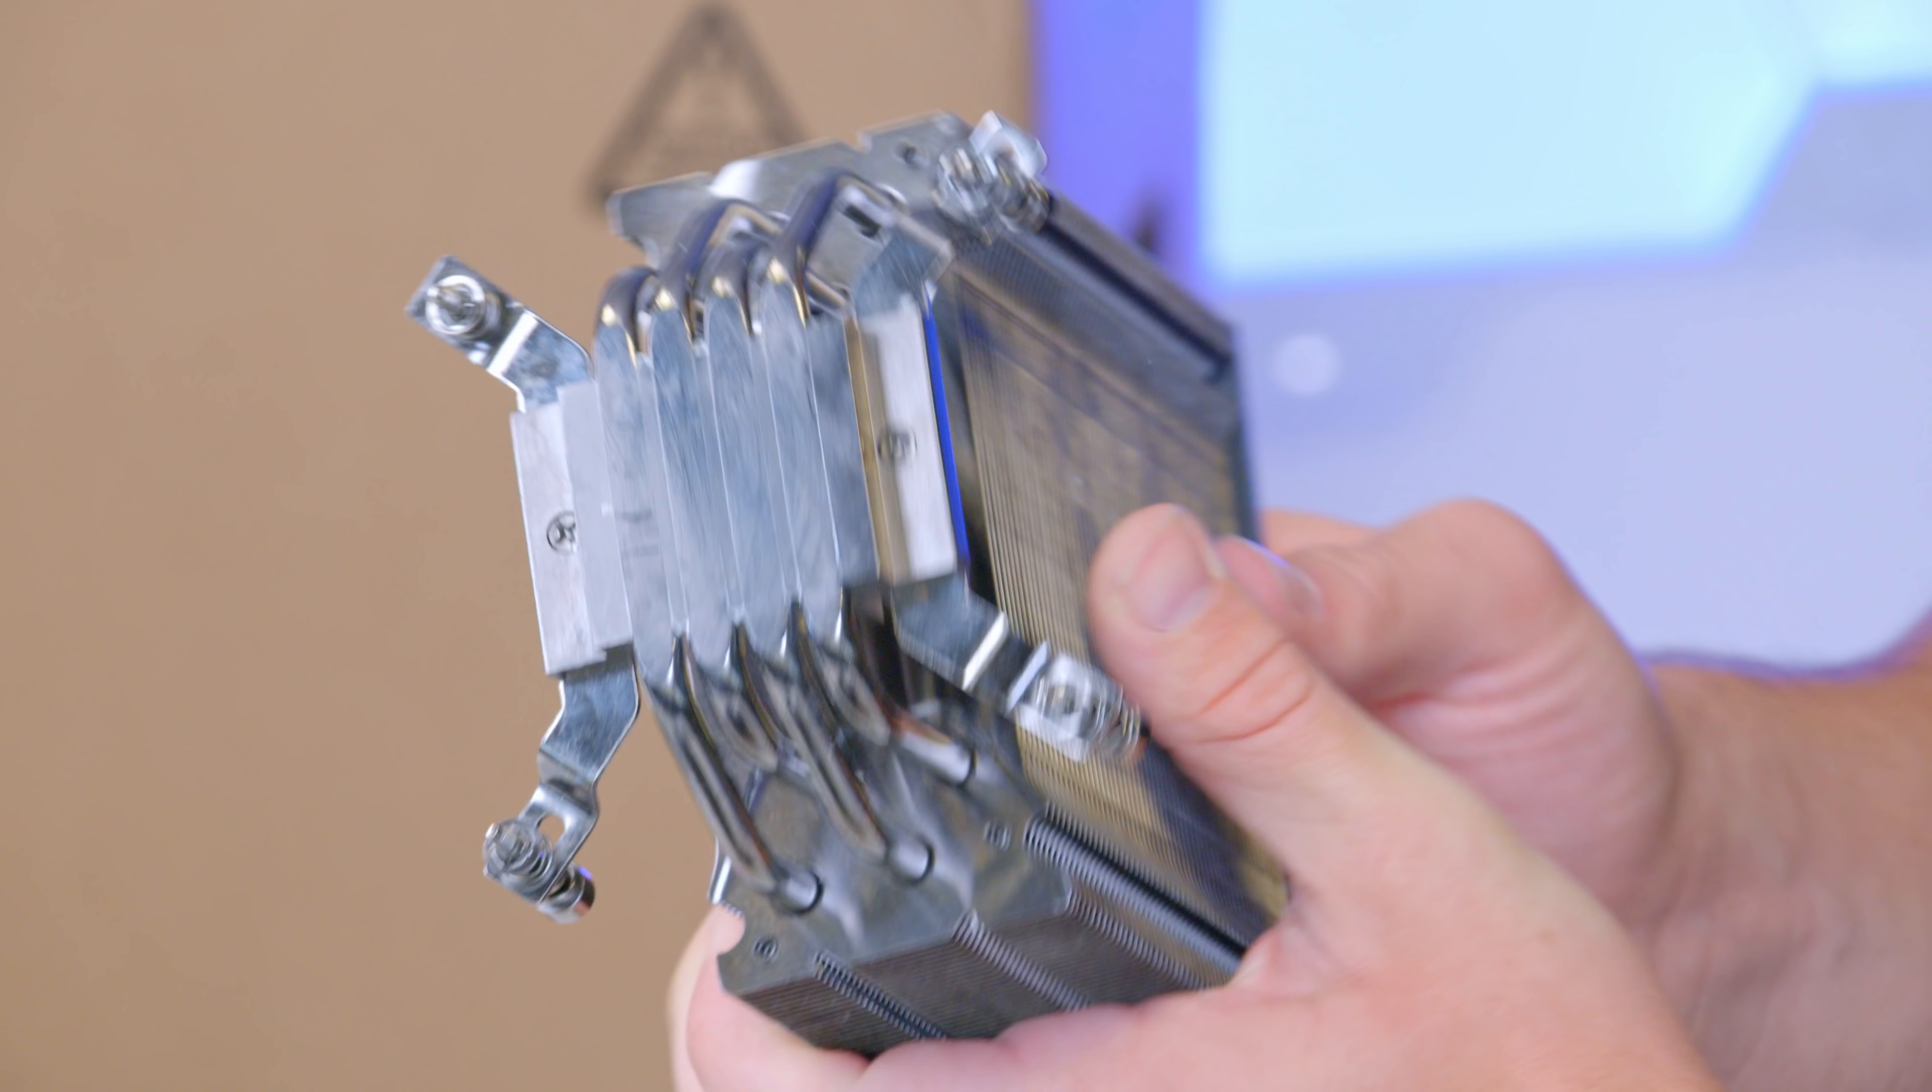Finally you can grab the cooler itself and you can see we've gone ahead and installed the correct brackets for an Intel mounting situation.